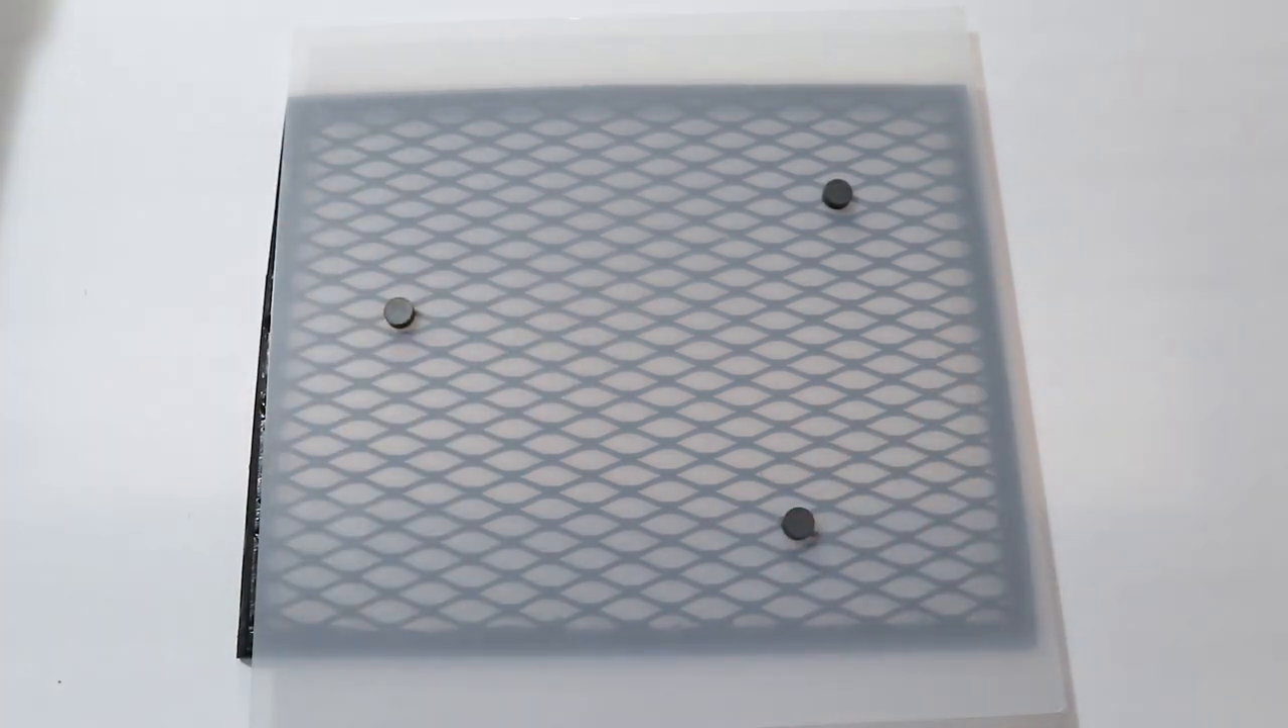So, as you can see, my 12x12 sheet of plastic is a little bit too big for the laser bed, so I'm just going to cut it down to size just so it's a better fit.